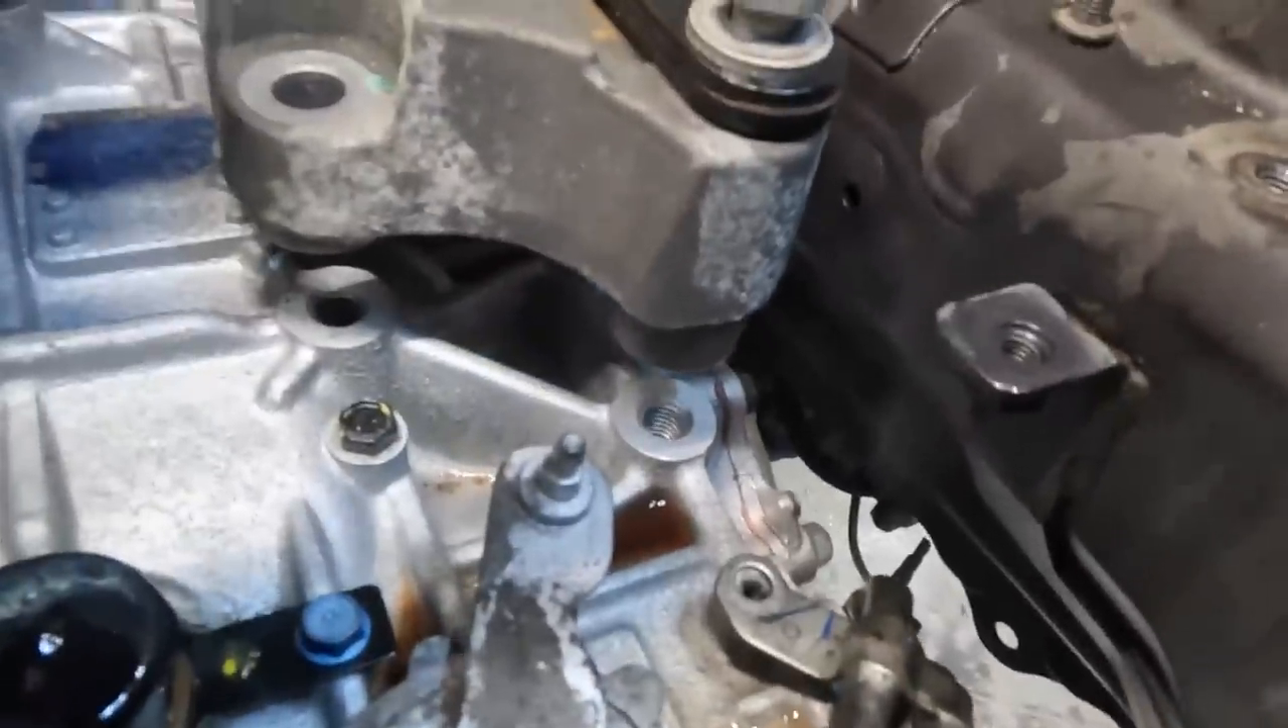We've got to close some space between the trans mount and the transmission.